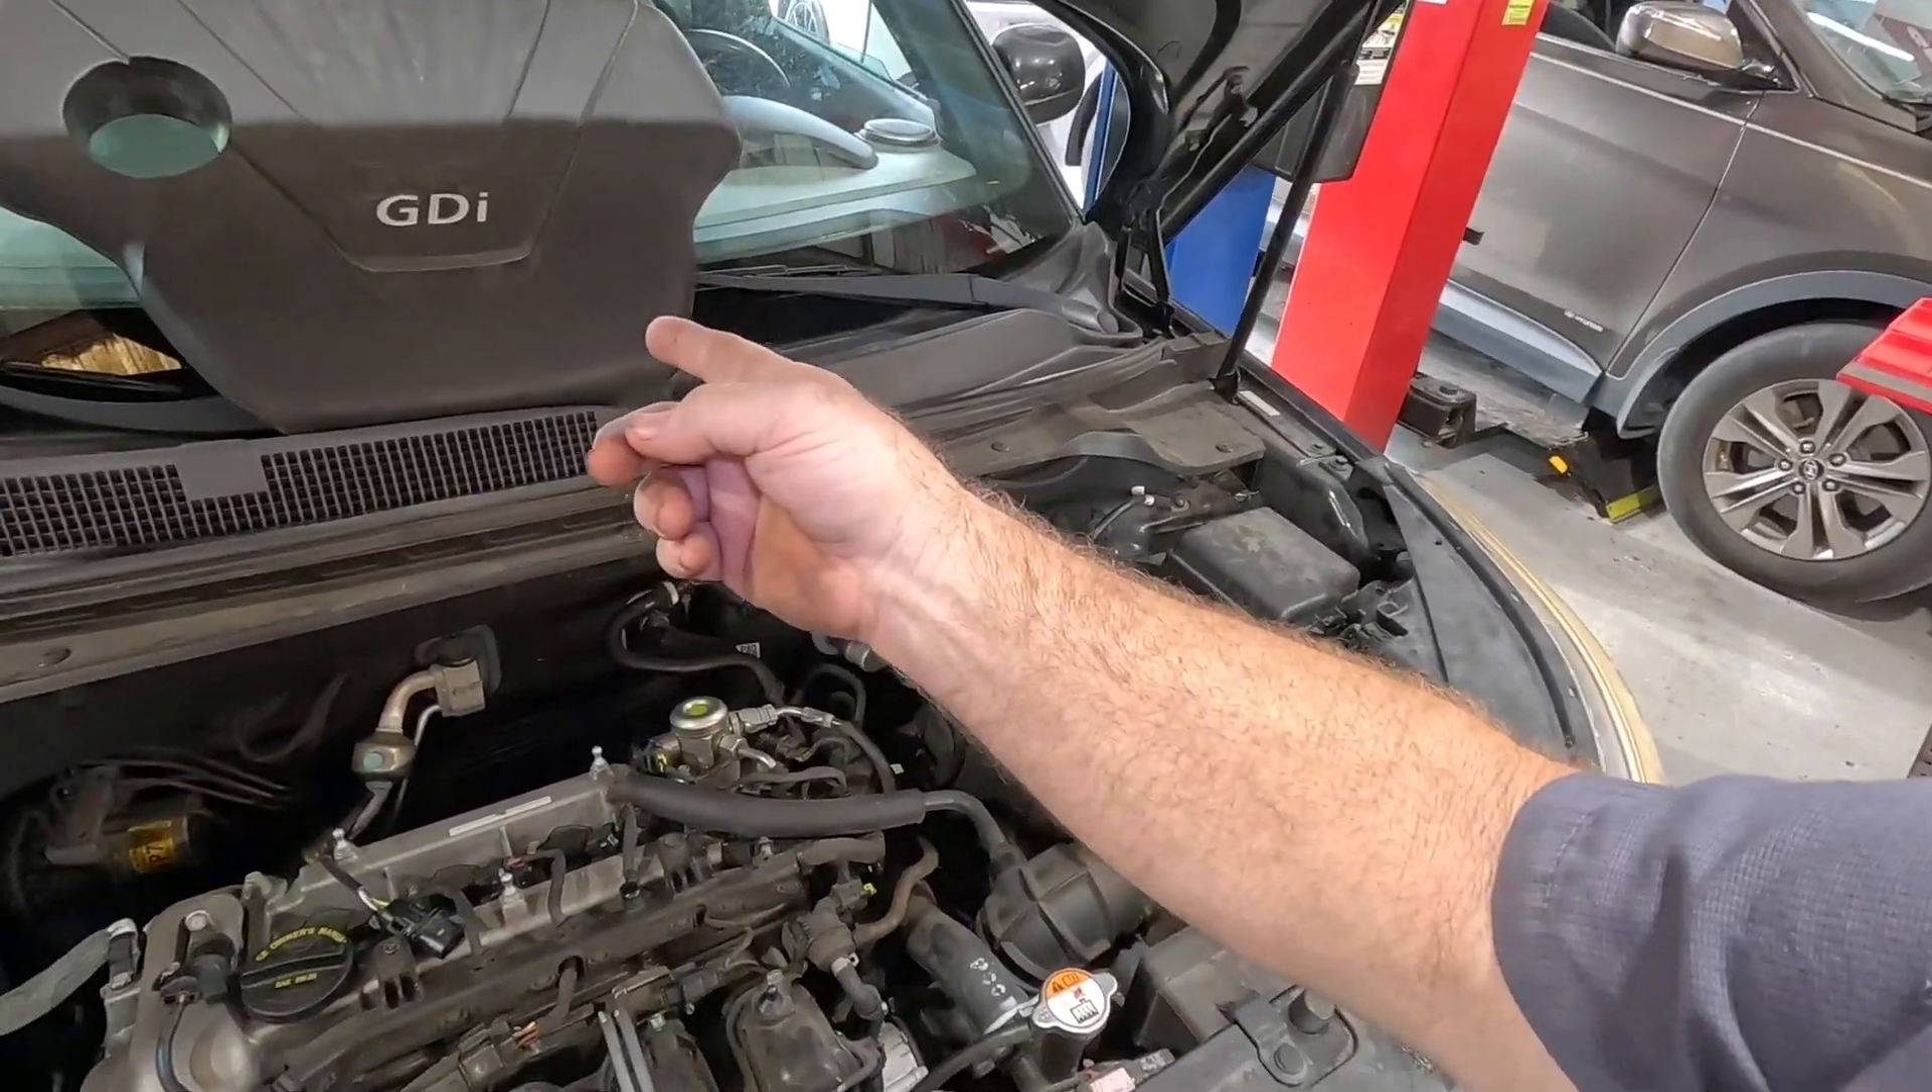I already popped the engine cover off, took her out of the box.